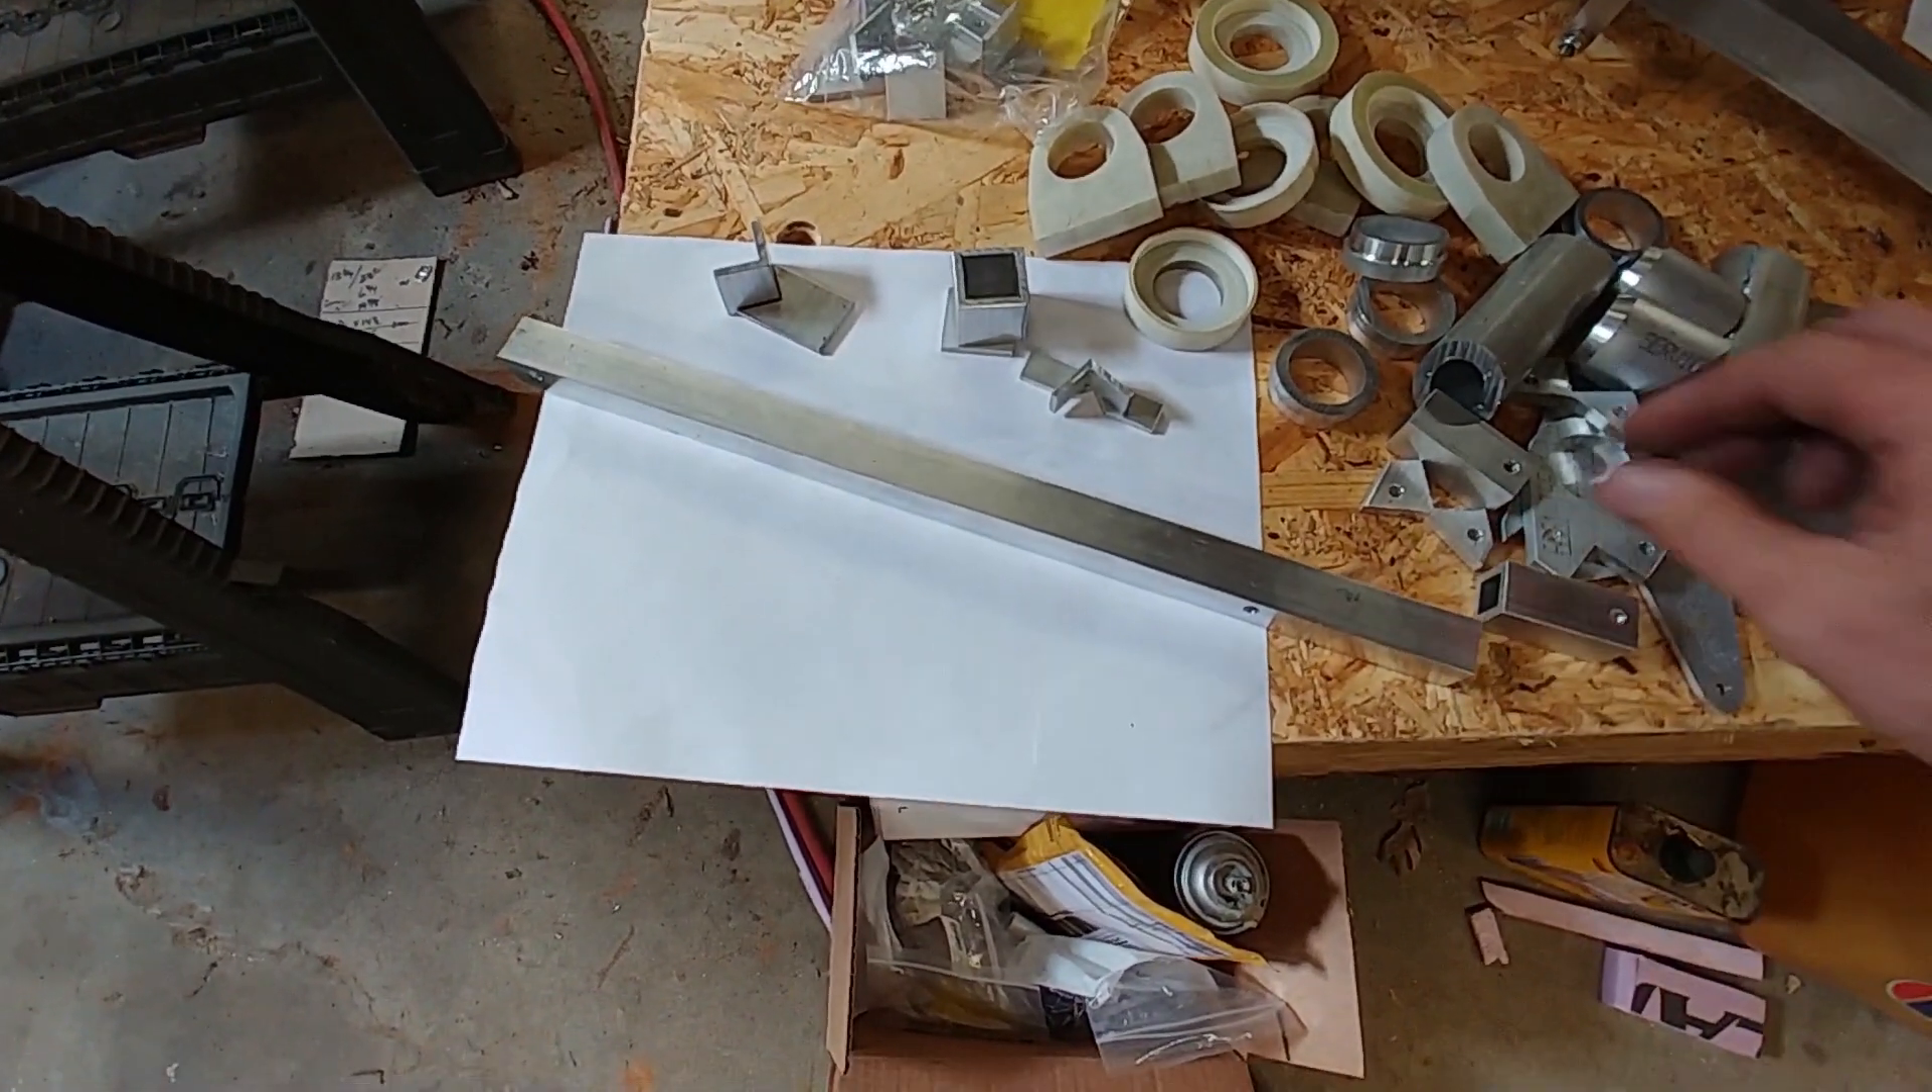And so once that's all done, here's a pile of parts that I've created, and they all need to be assembled.